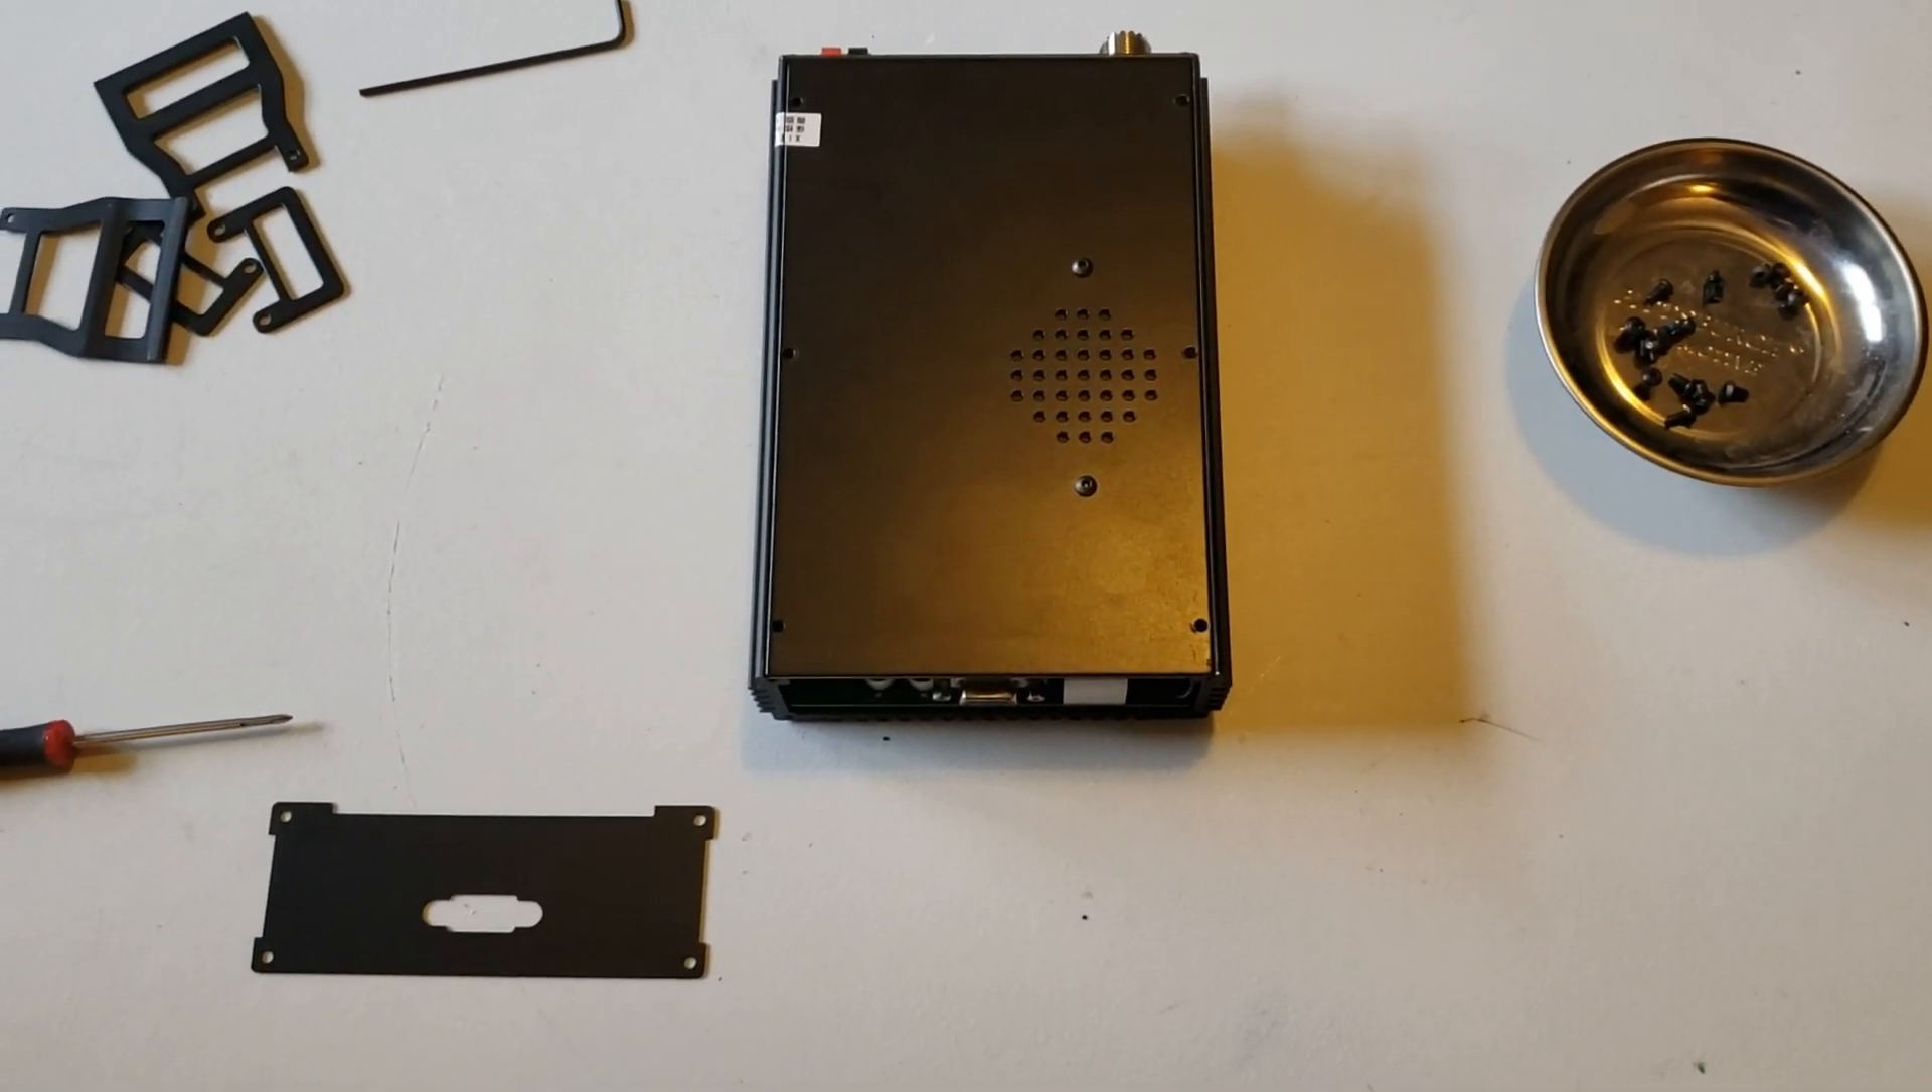With all screws in the pot now we're at the point where we can start taking the top of the G90 off.